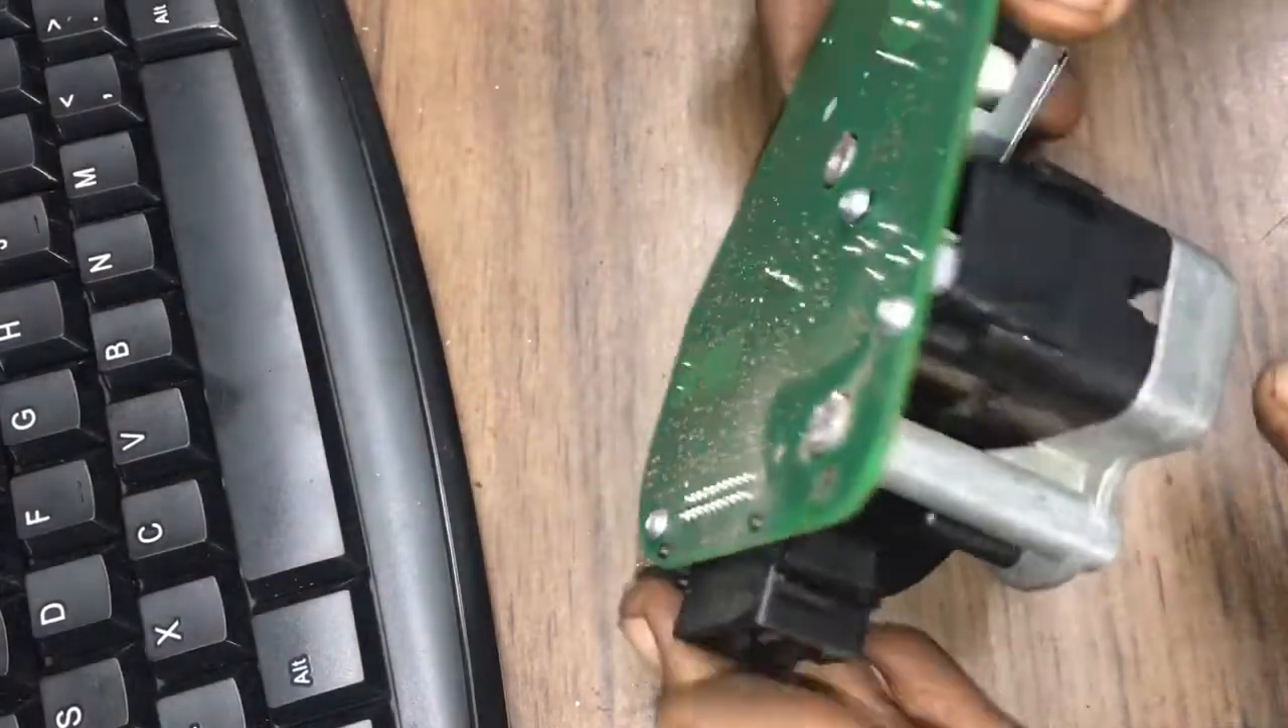So now we got the assembly taken out.